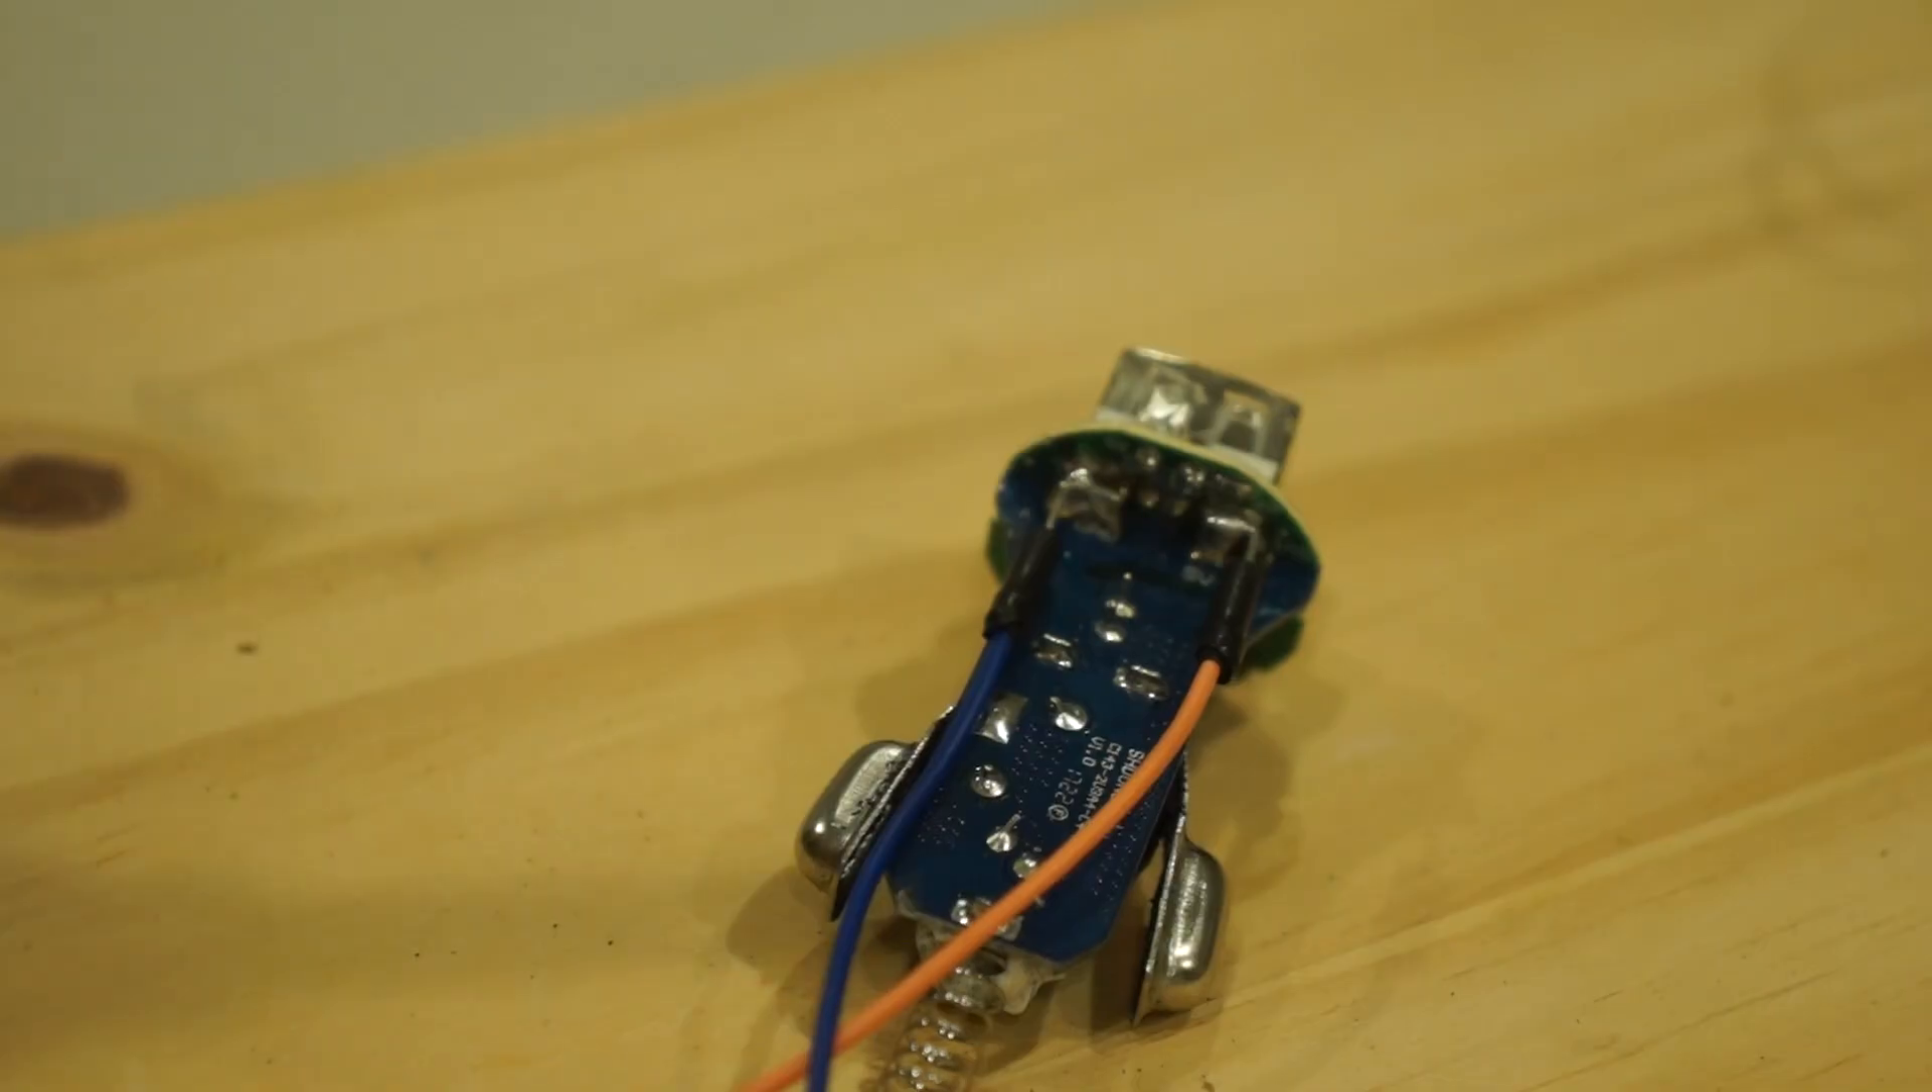Let's just replace those alligator clips with some more permanent leads. All that's left to do is test it out.